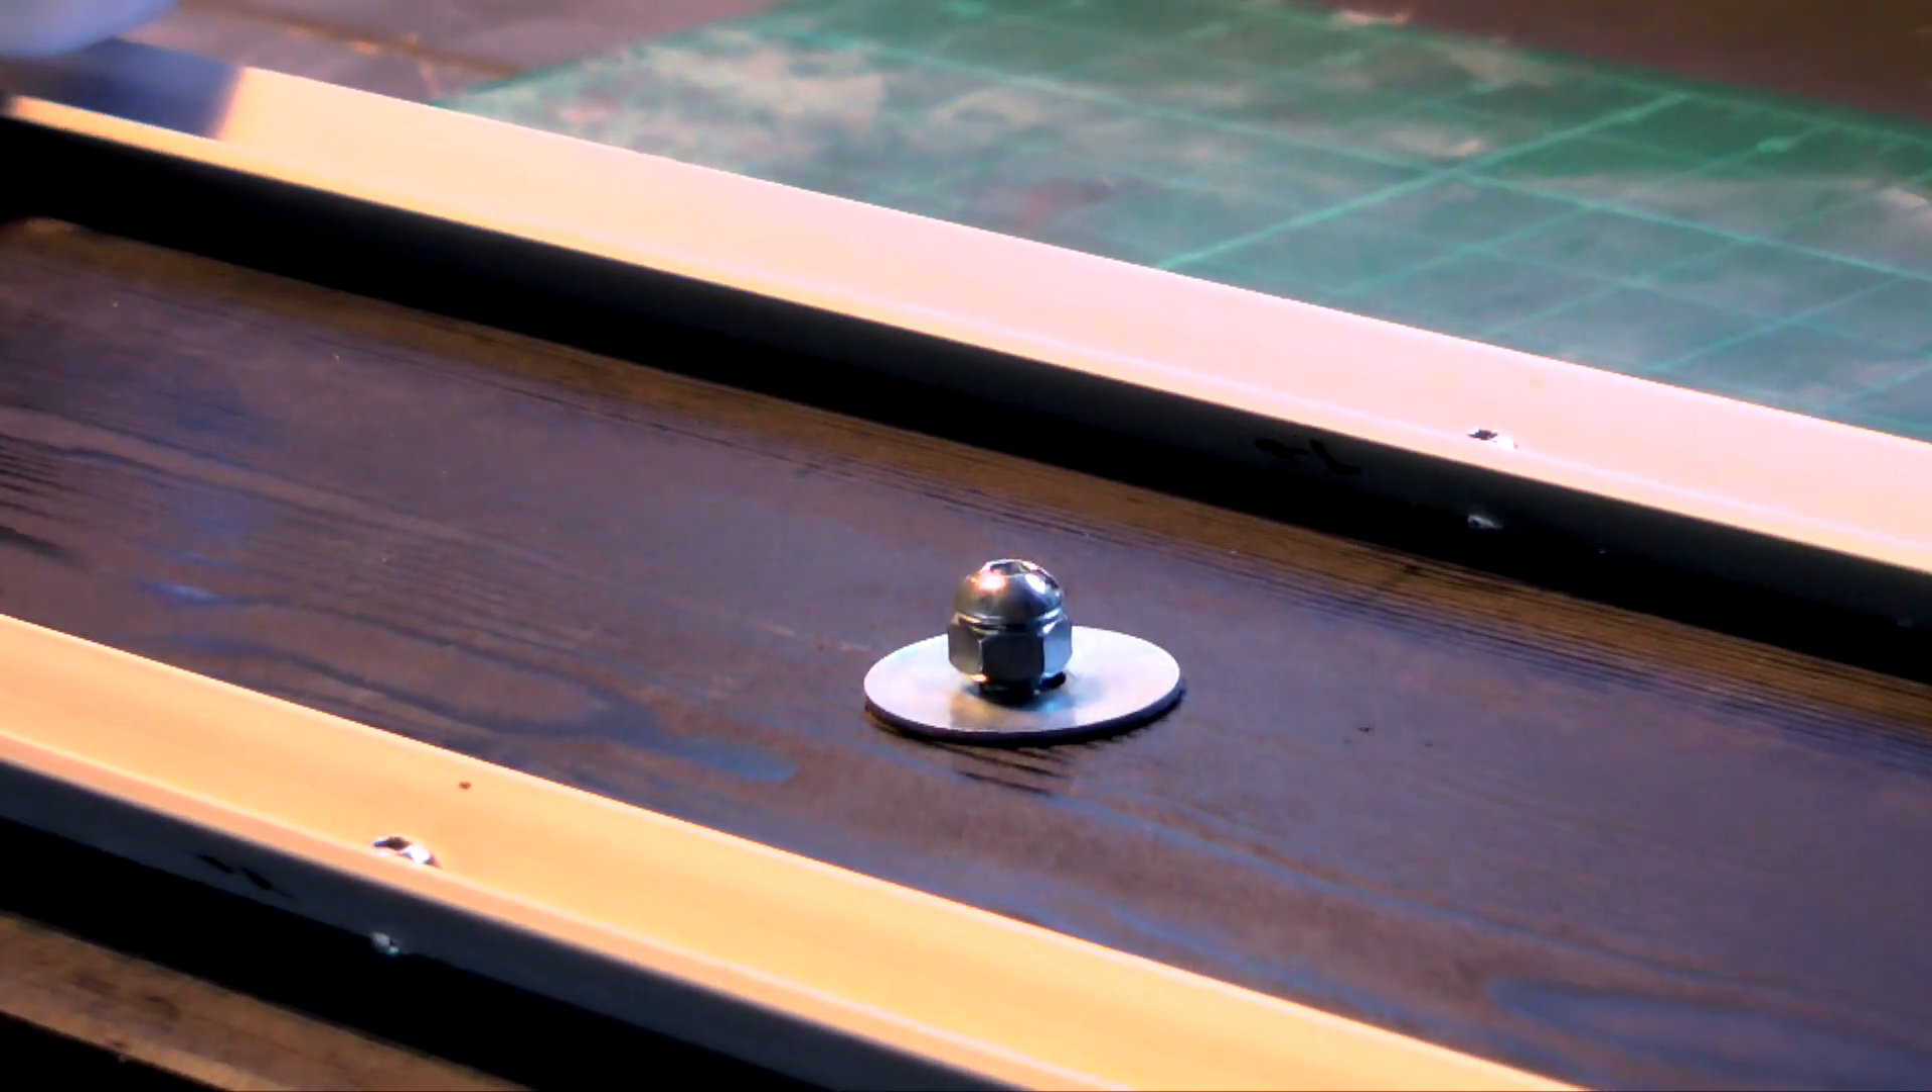Next, I added a quarter inch bolt to the center of the base with a washer so it could be mounted to various platforms.